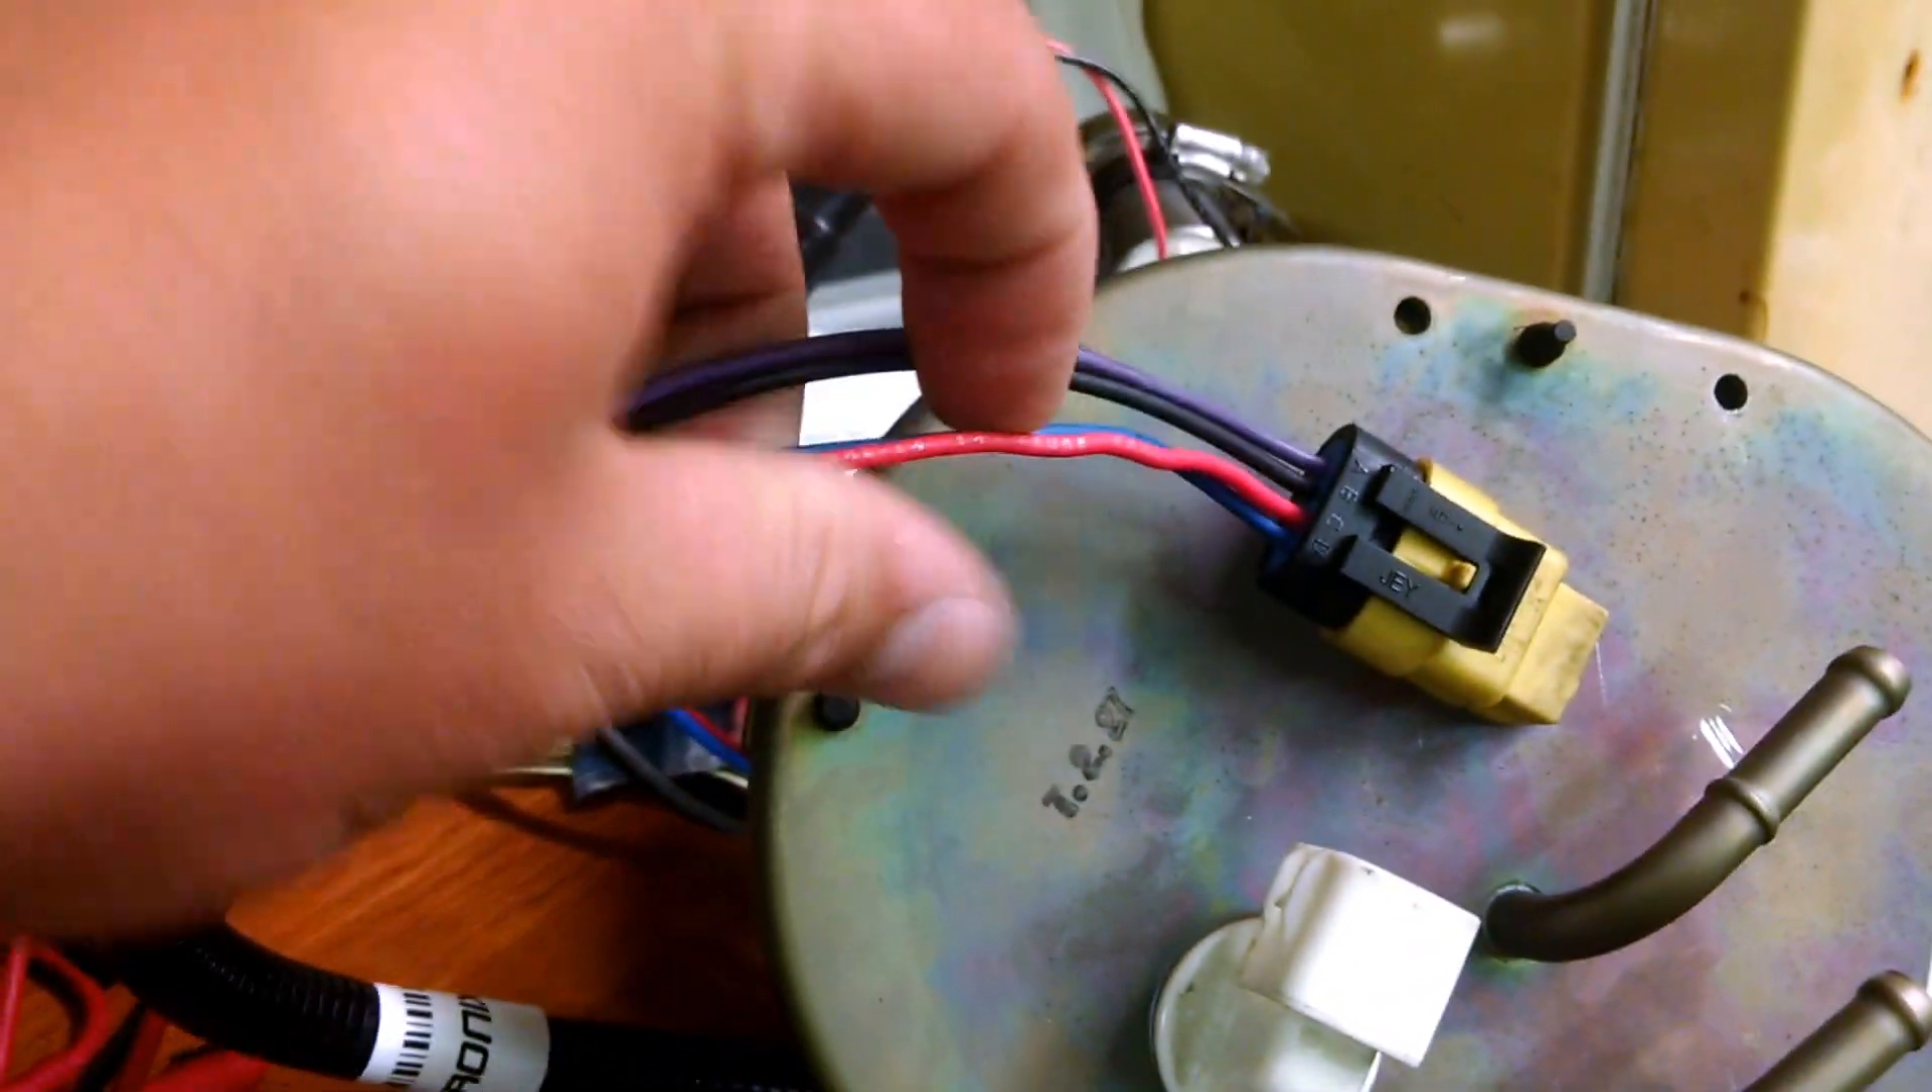As you can see, I've got these two wires in the bulkhead connector.